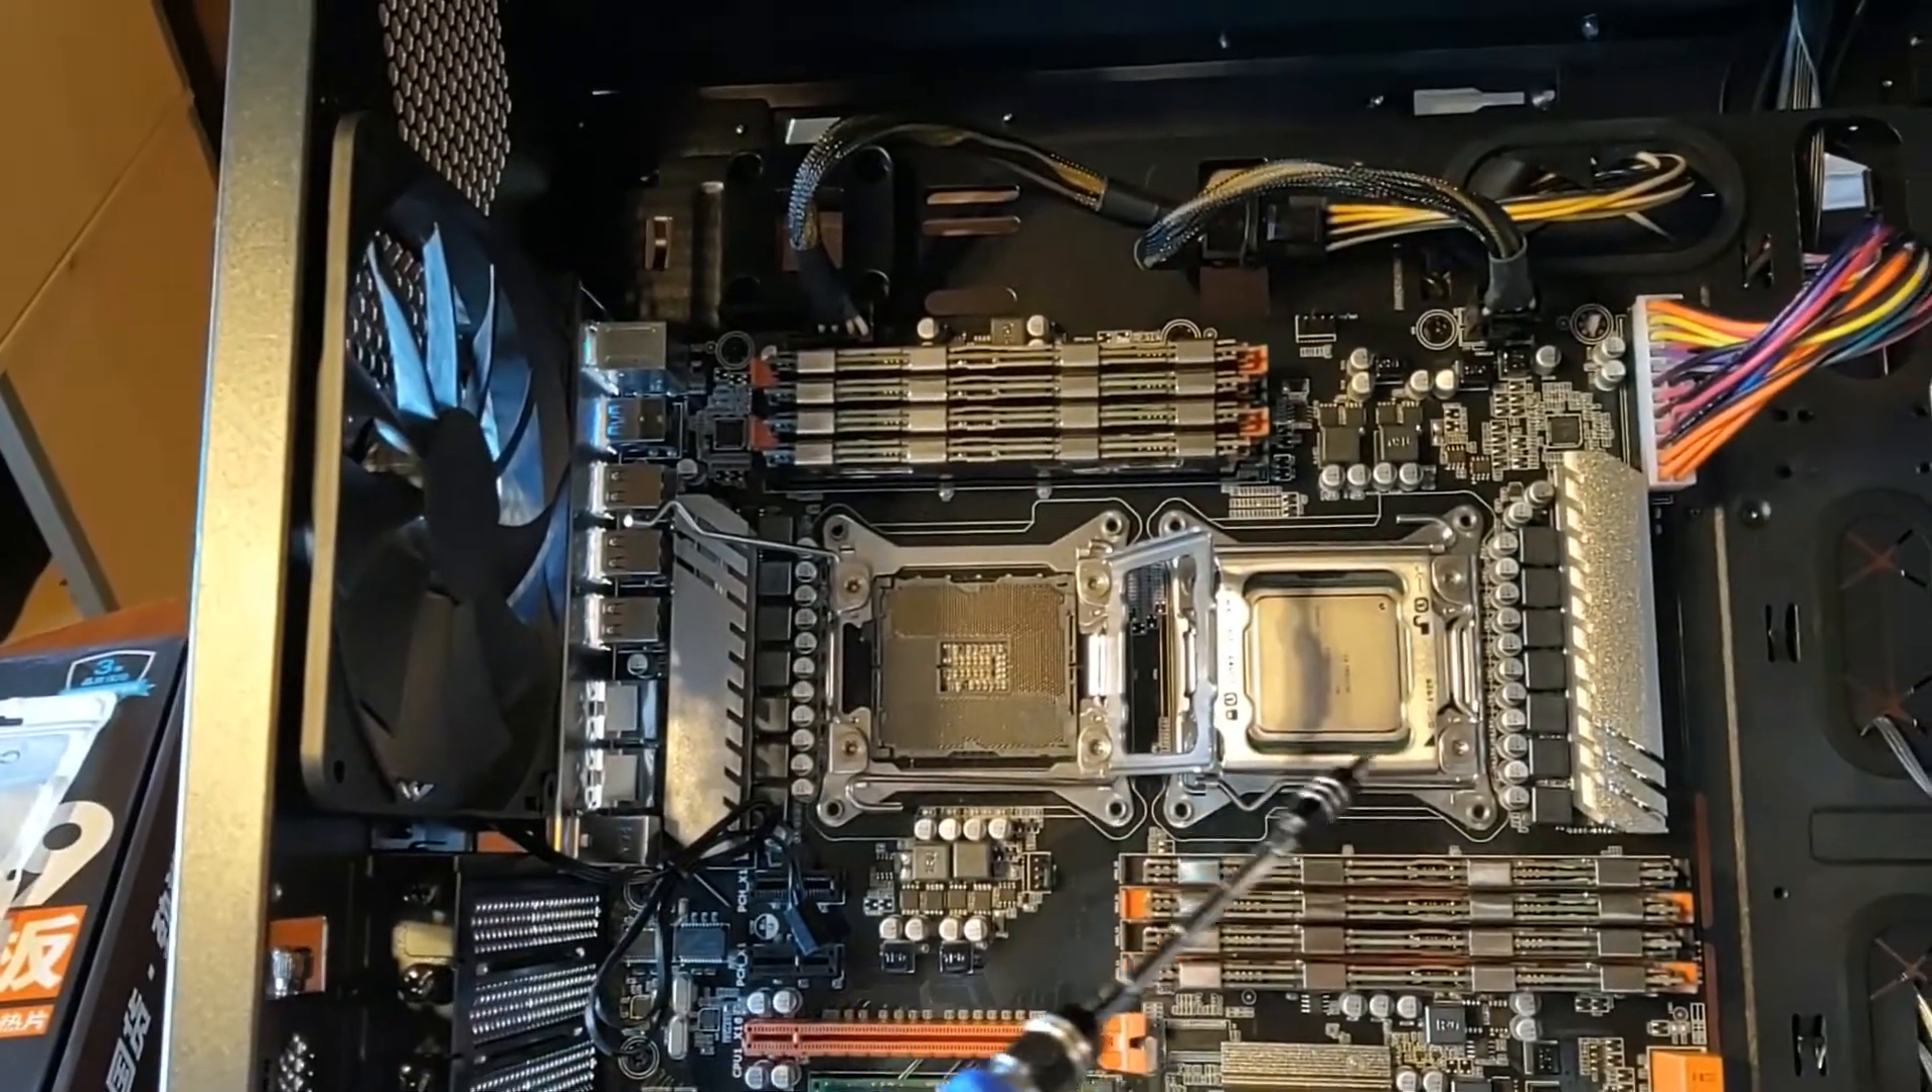You might notice that one of the processors is missing. That's right. I haven't mounted it yet, and that's something I want to talk to you about first.